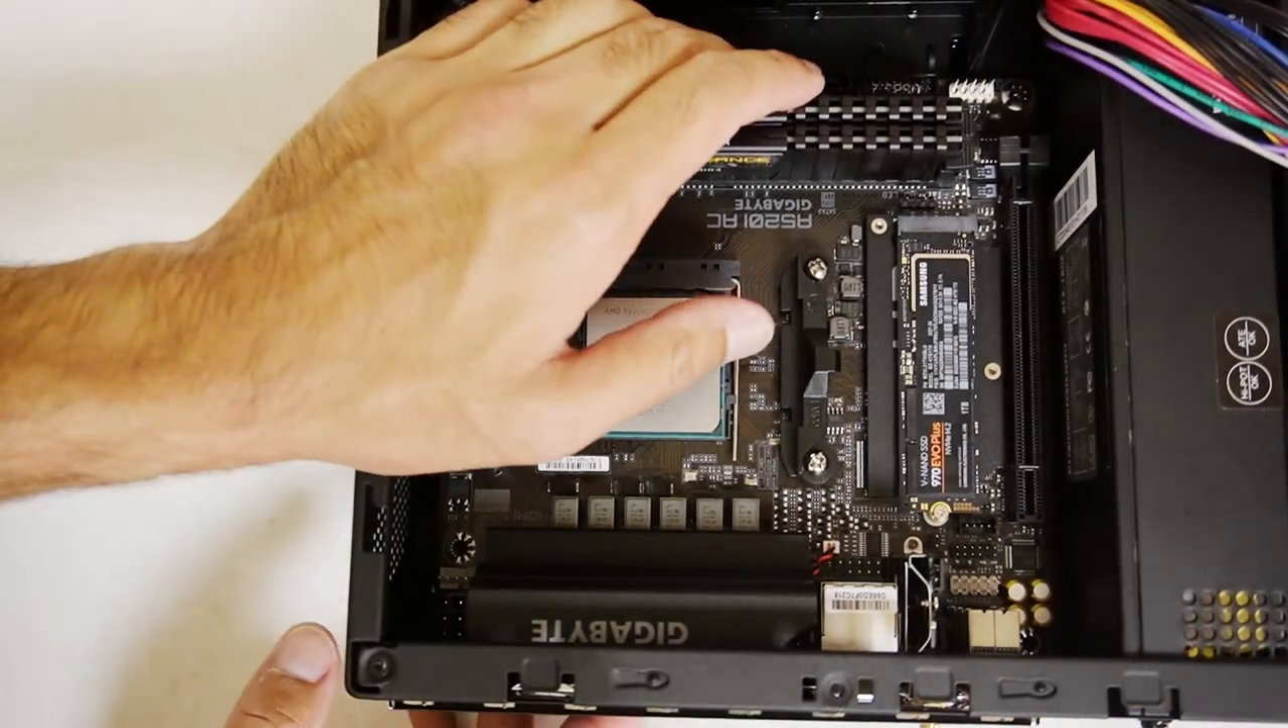So I've got the board in, took a bit of fiddling, but moved the cables all the way out the way to make it easier.